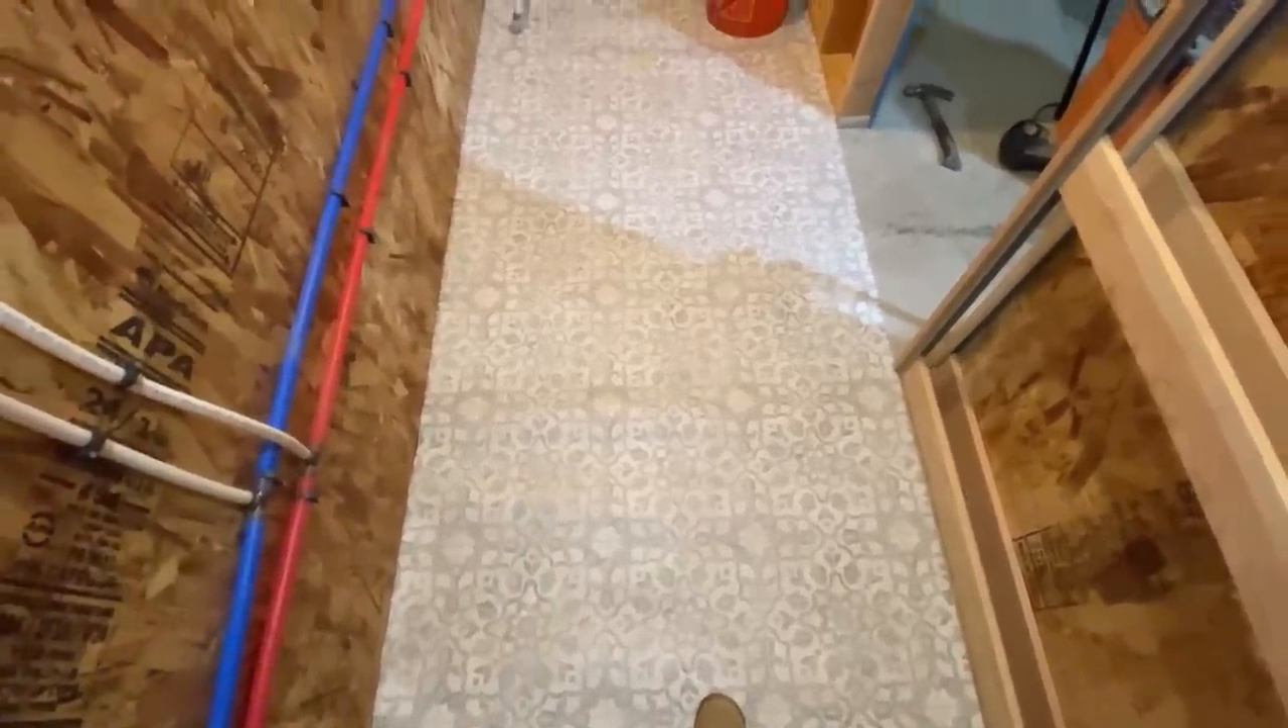Okay we got the flooring down this is just like a roll of um vinyl basically.